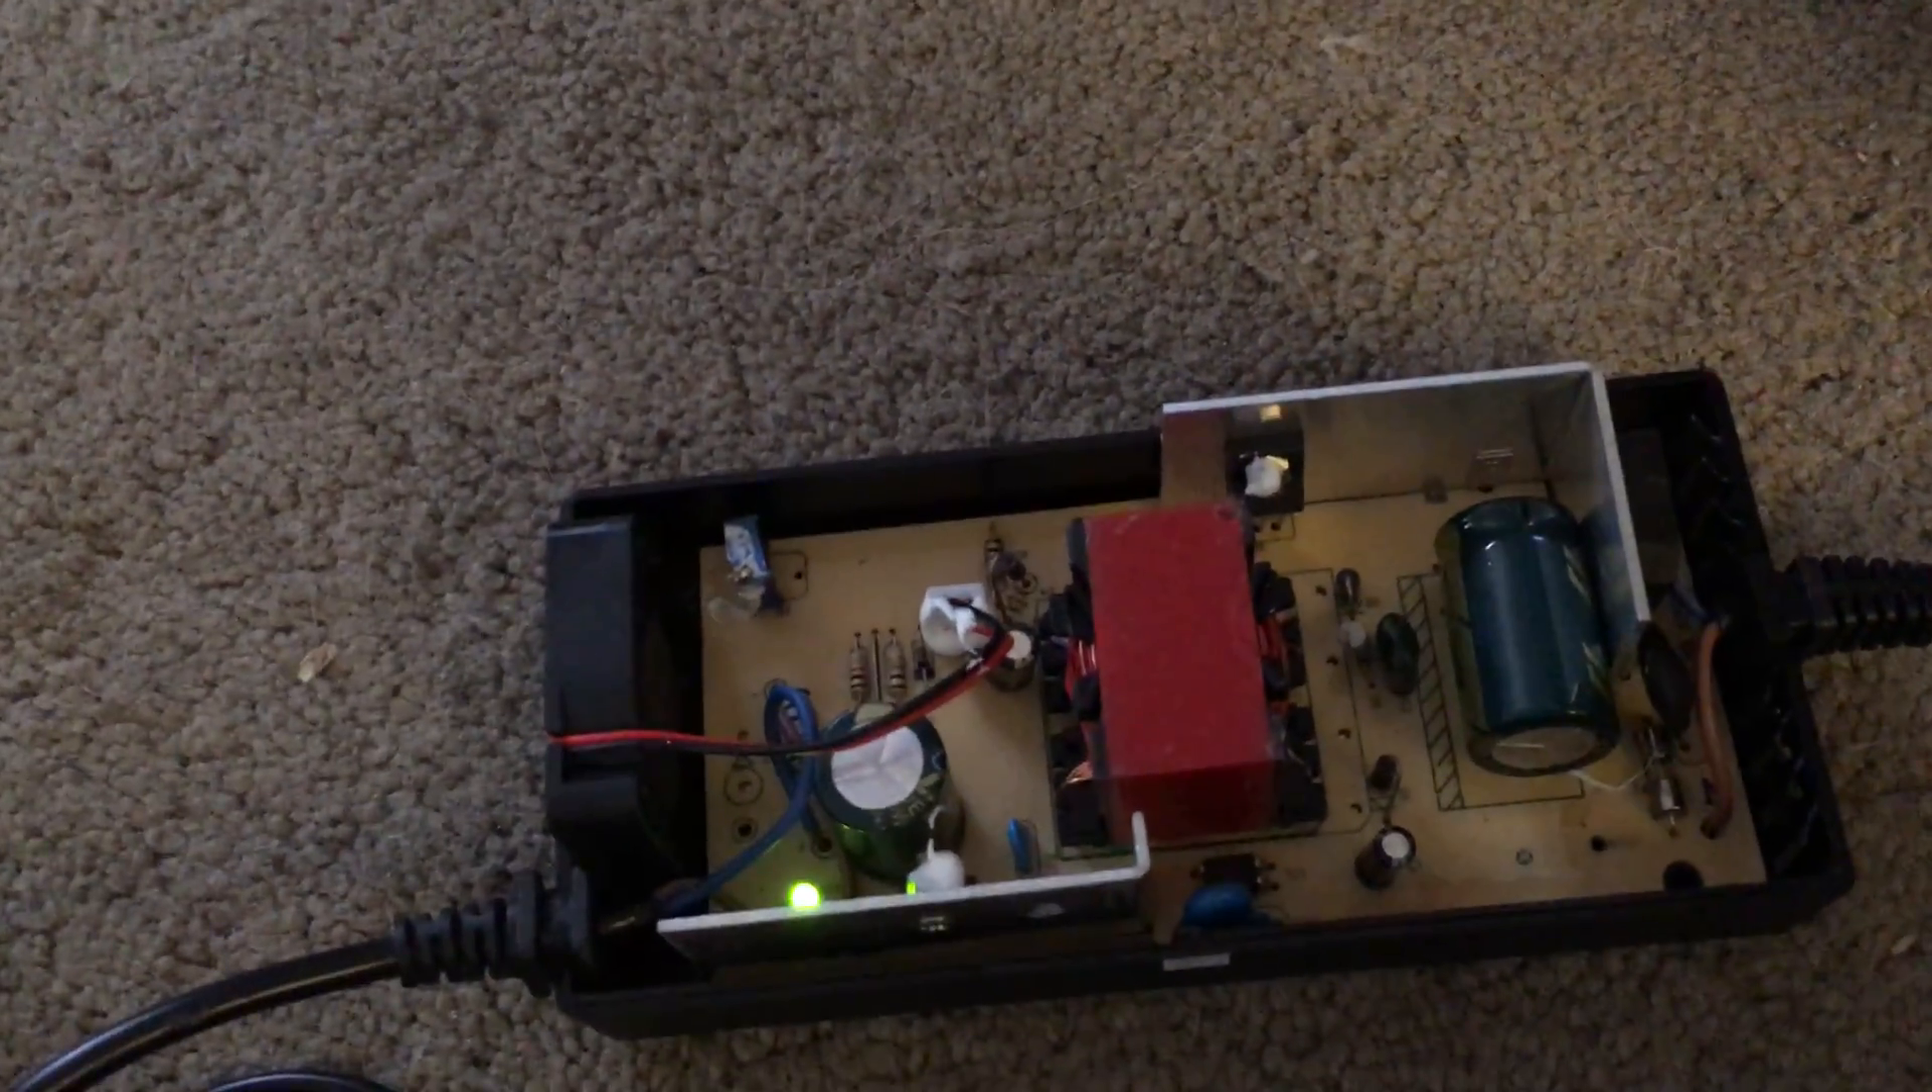So as you can see here I've pulled the top off my charger and I've exposed the guts.